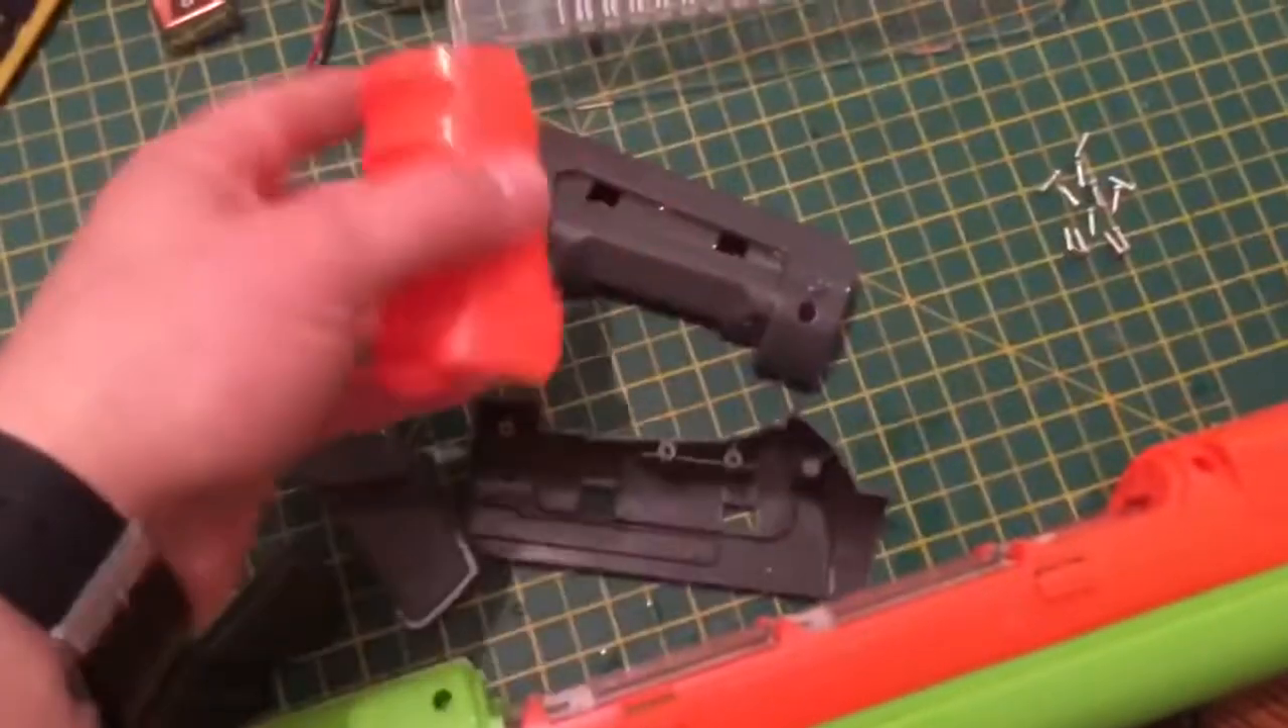I've taken off the hand guard, which came in these three sections.